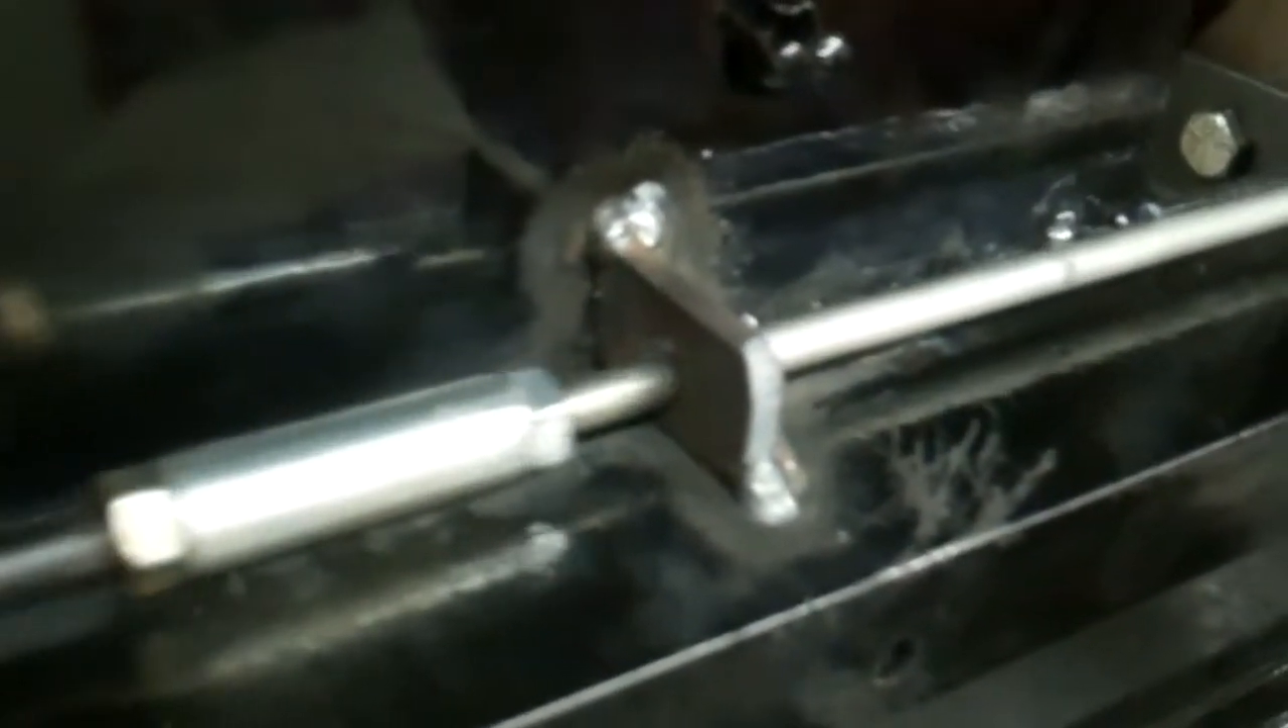Yeah, I also had to make a little support here. The rod was a little bit too weak being this long.